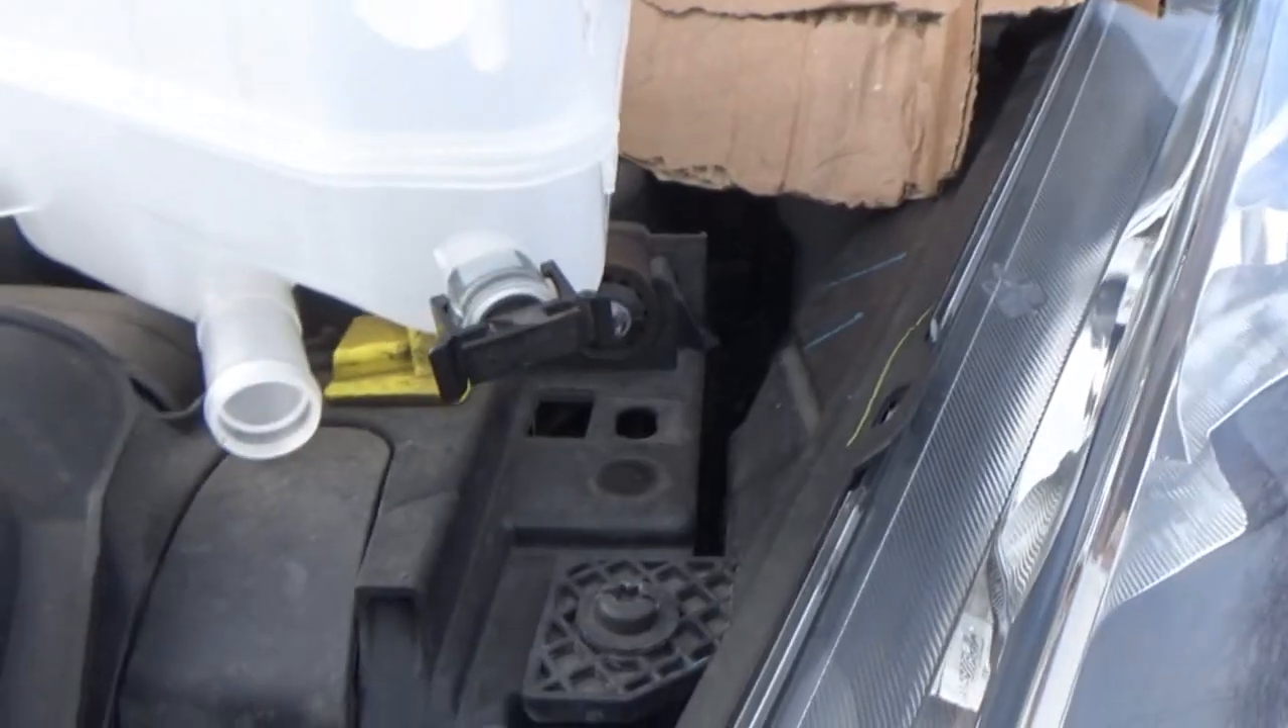We got the old plug into the new bottle.